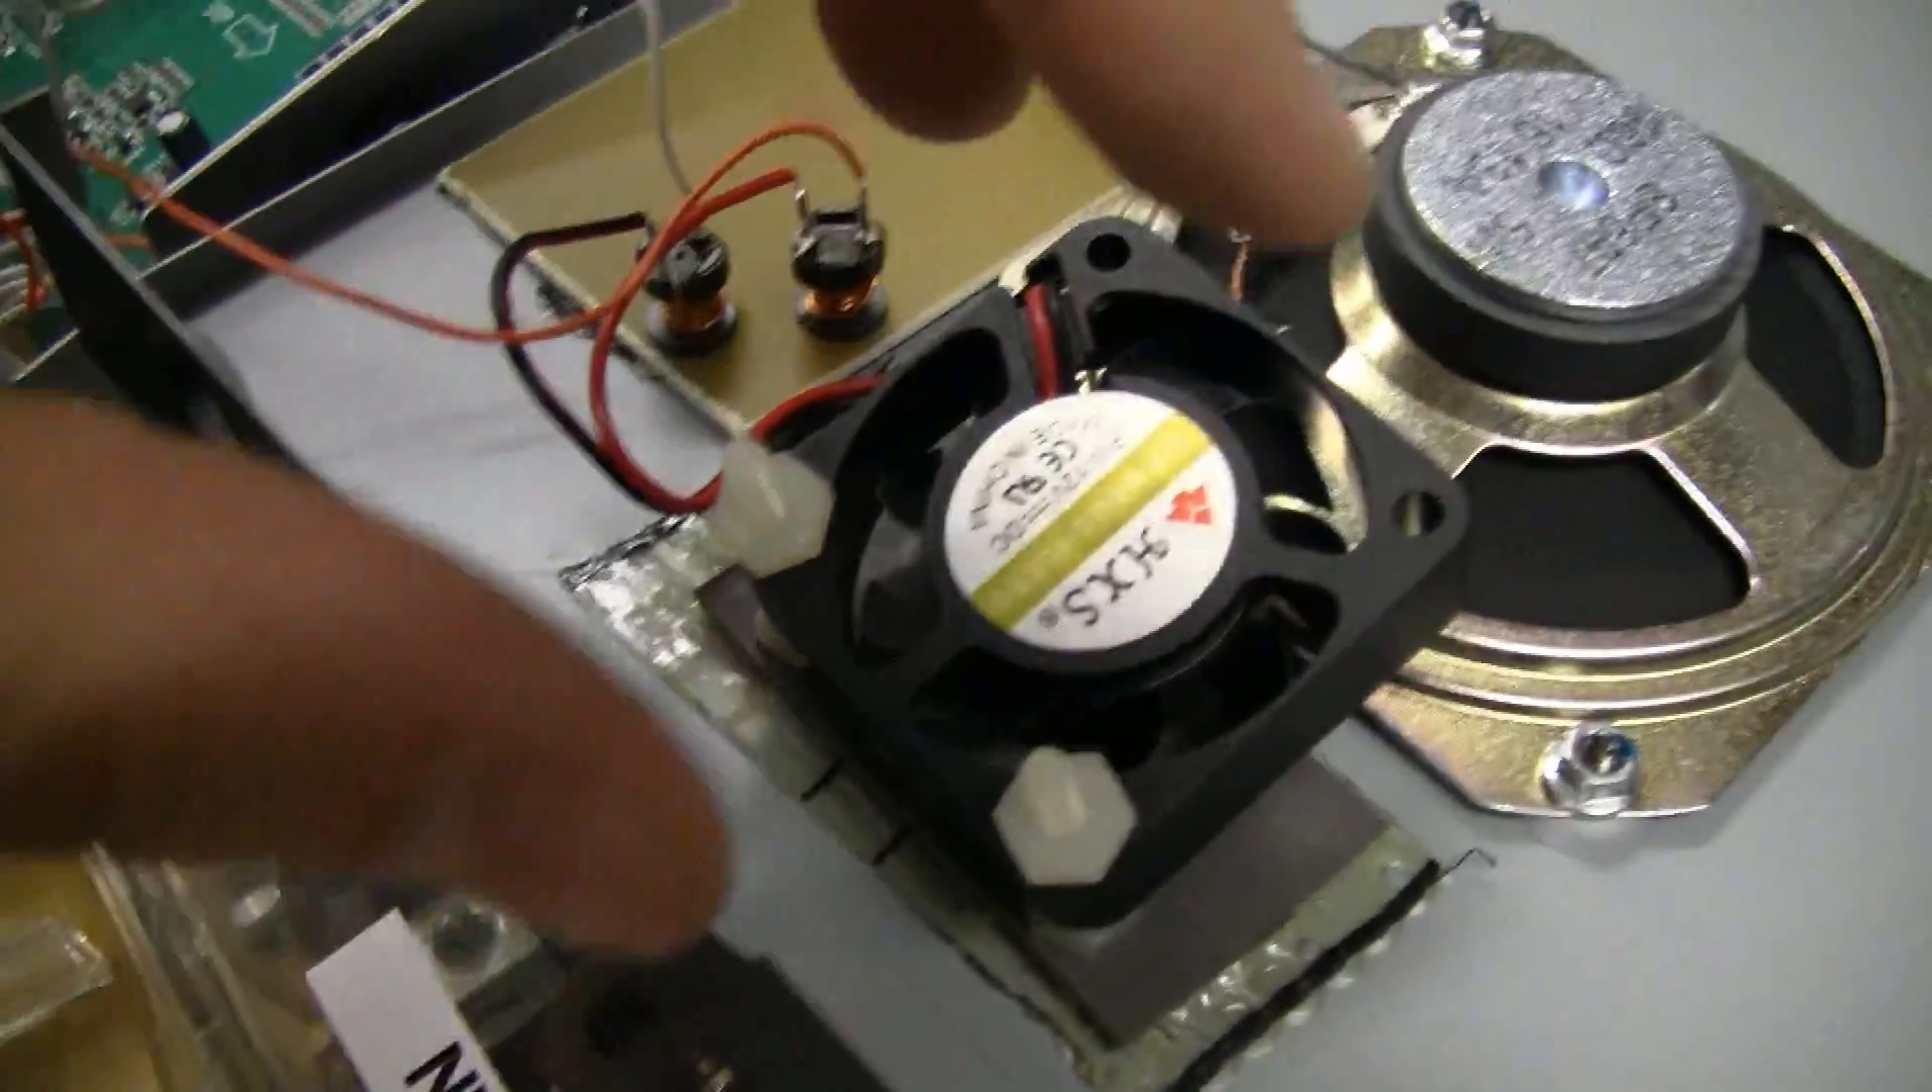So here's the finished product with the fan mounted here.